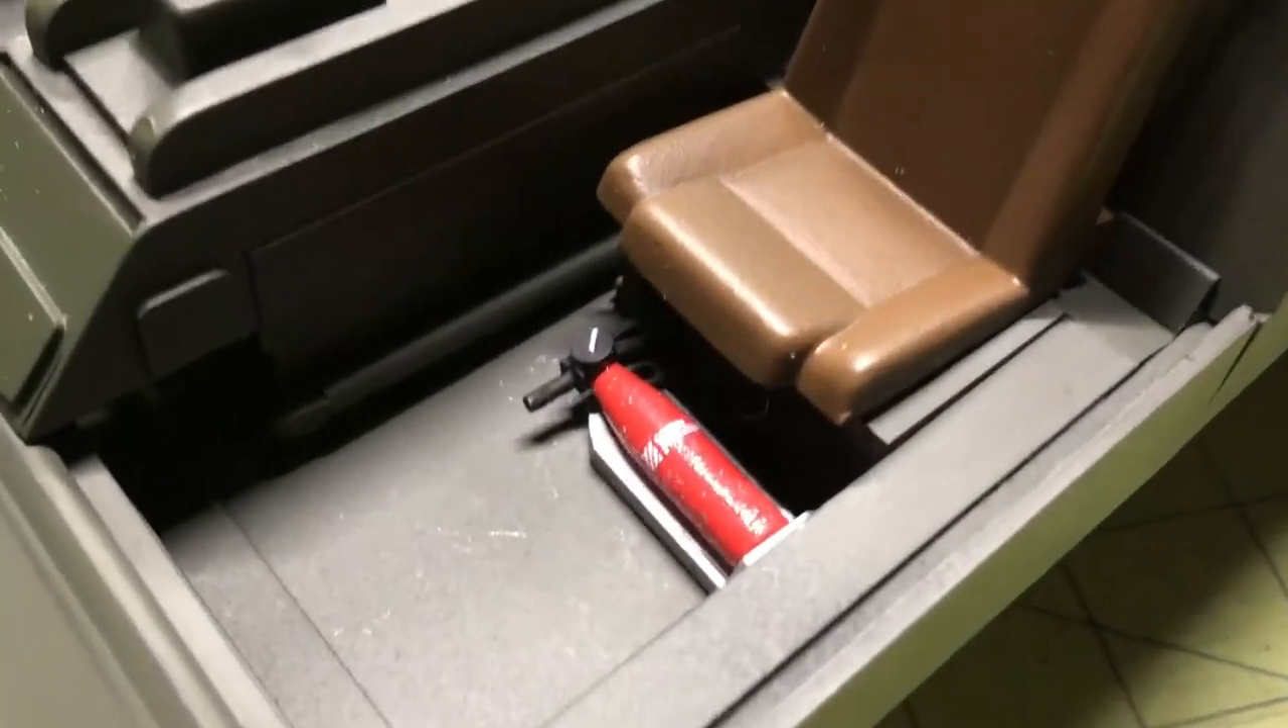Here's the fire extinguisher it's in its place looking good i like it right there.